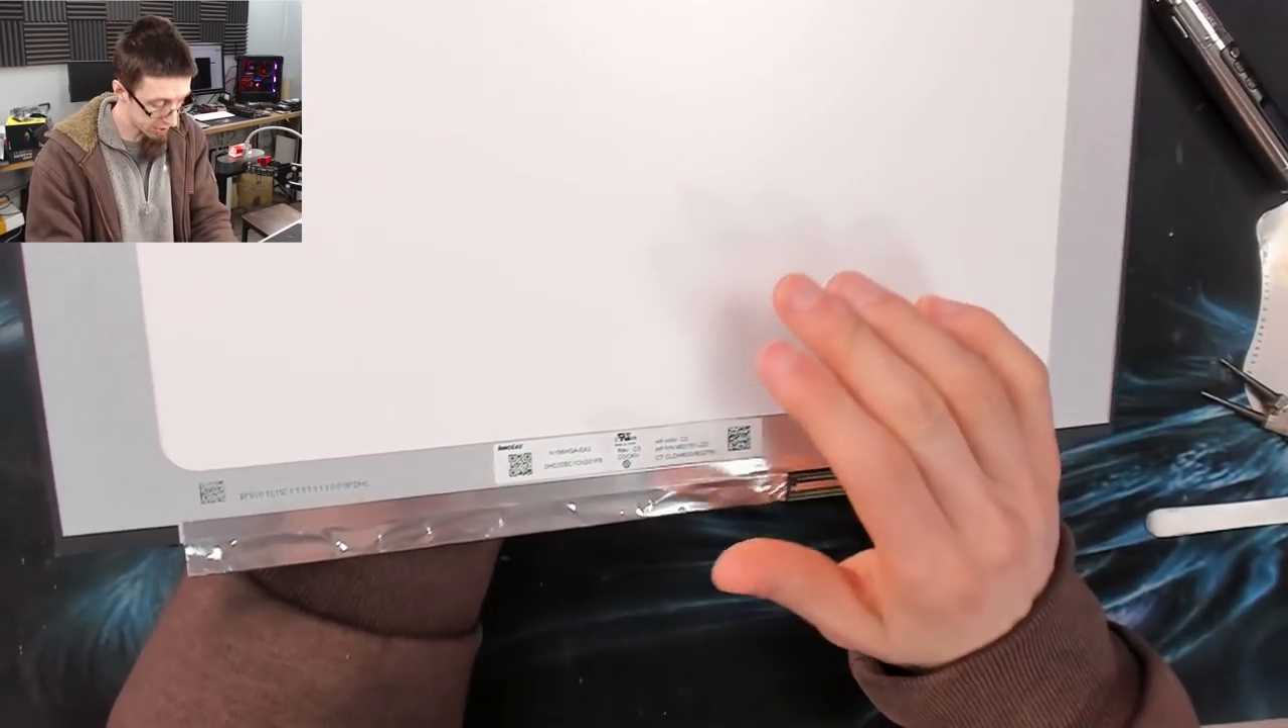Now we have our lcd panel removed.